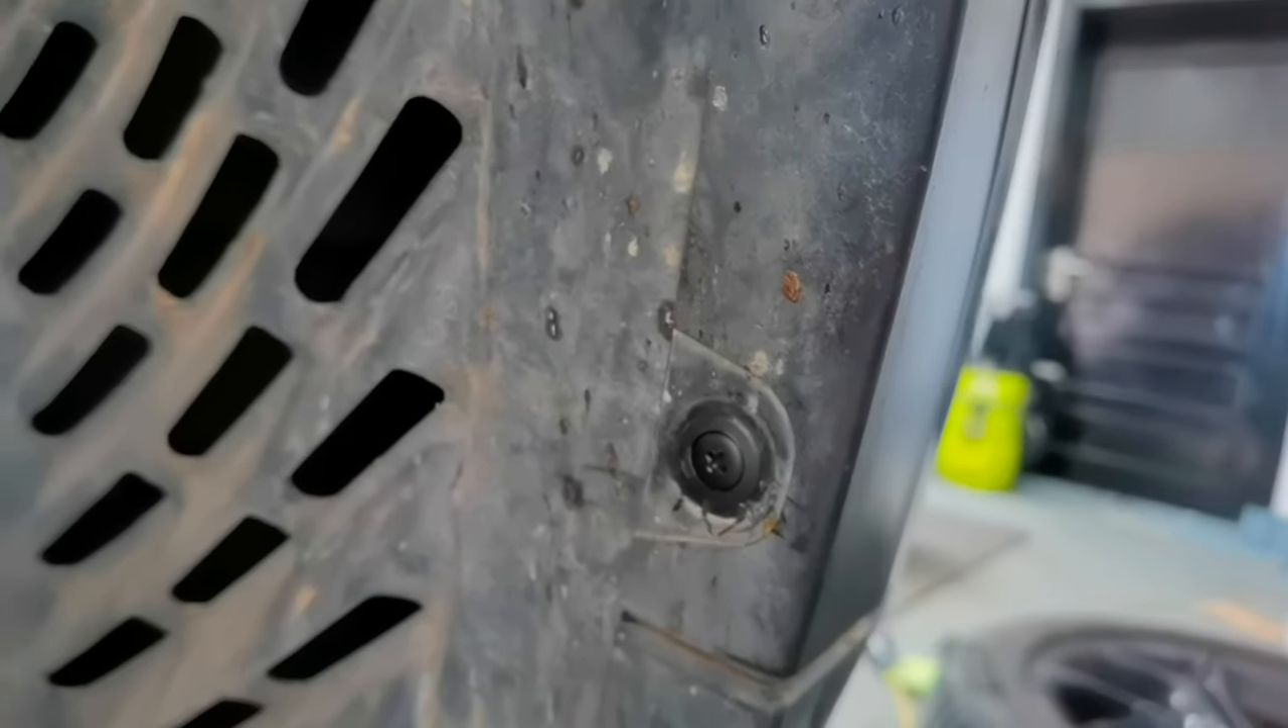I already installed some kind of clips maybe they are not exactly the same.